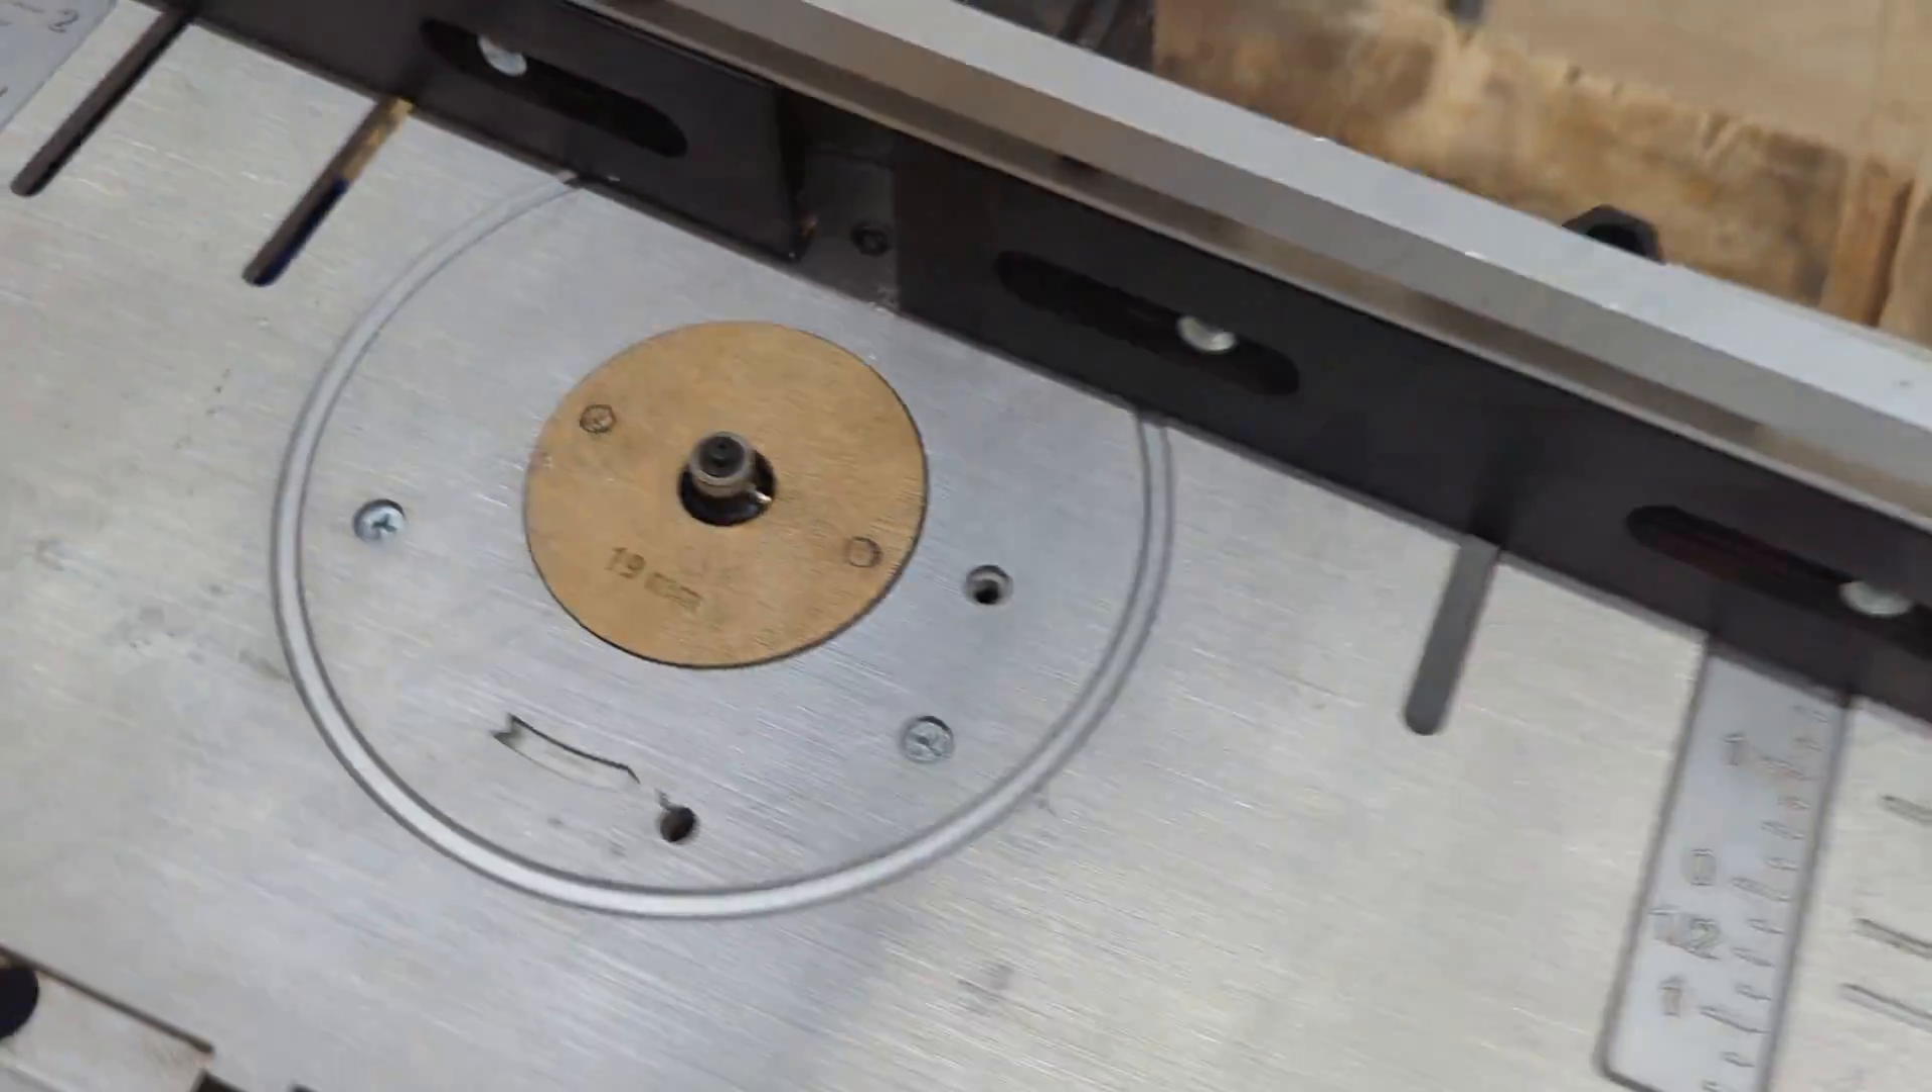As you can see, the newly made base plate fits perfectly.